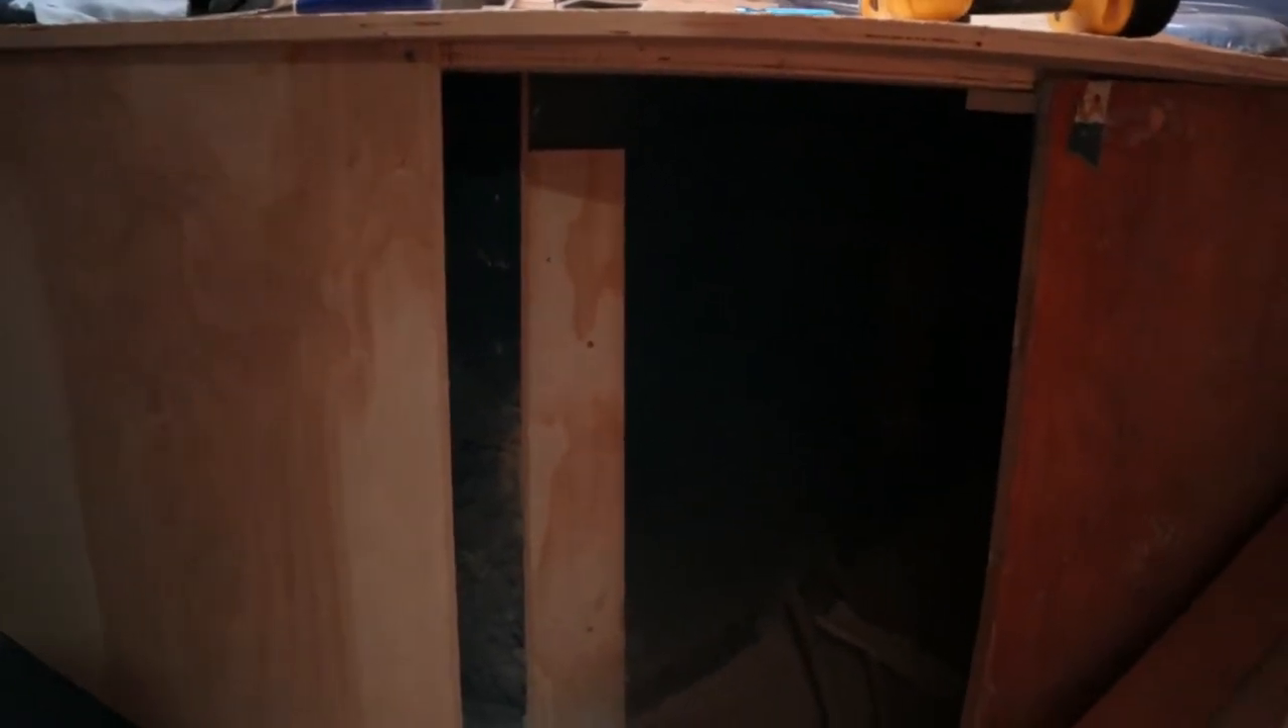And, uh, there's a missing piece between the existing bulkhead and that new piece.